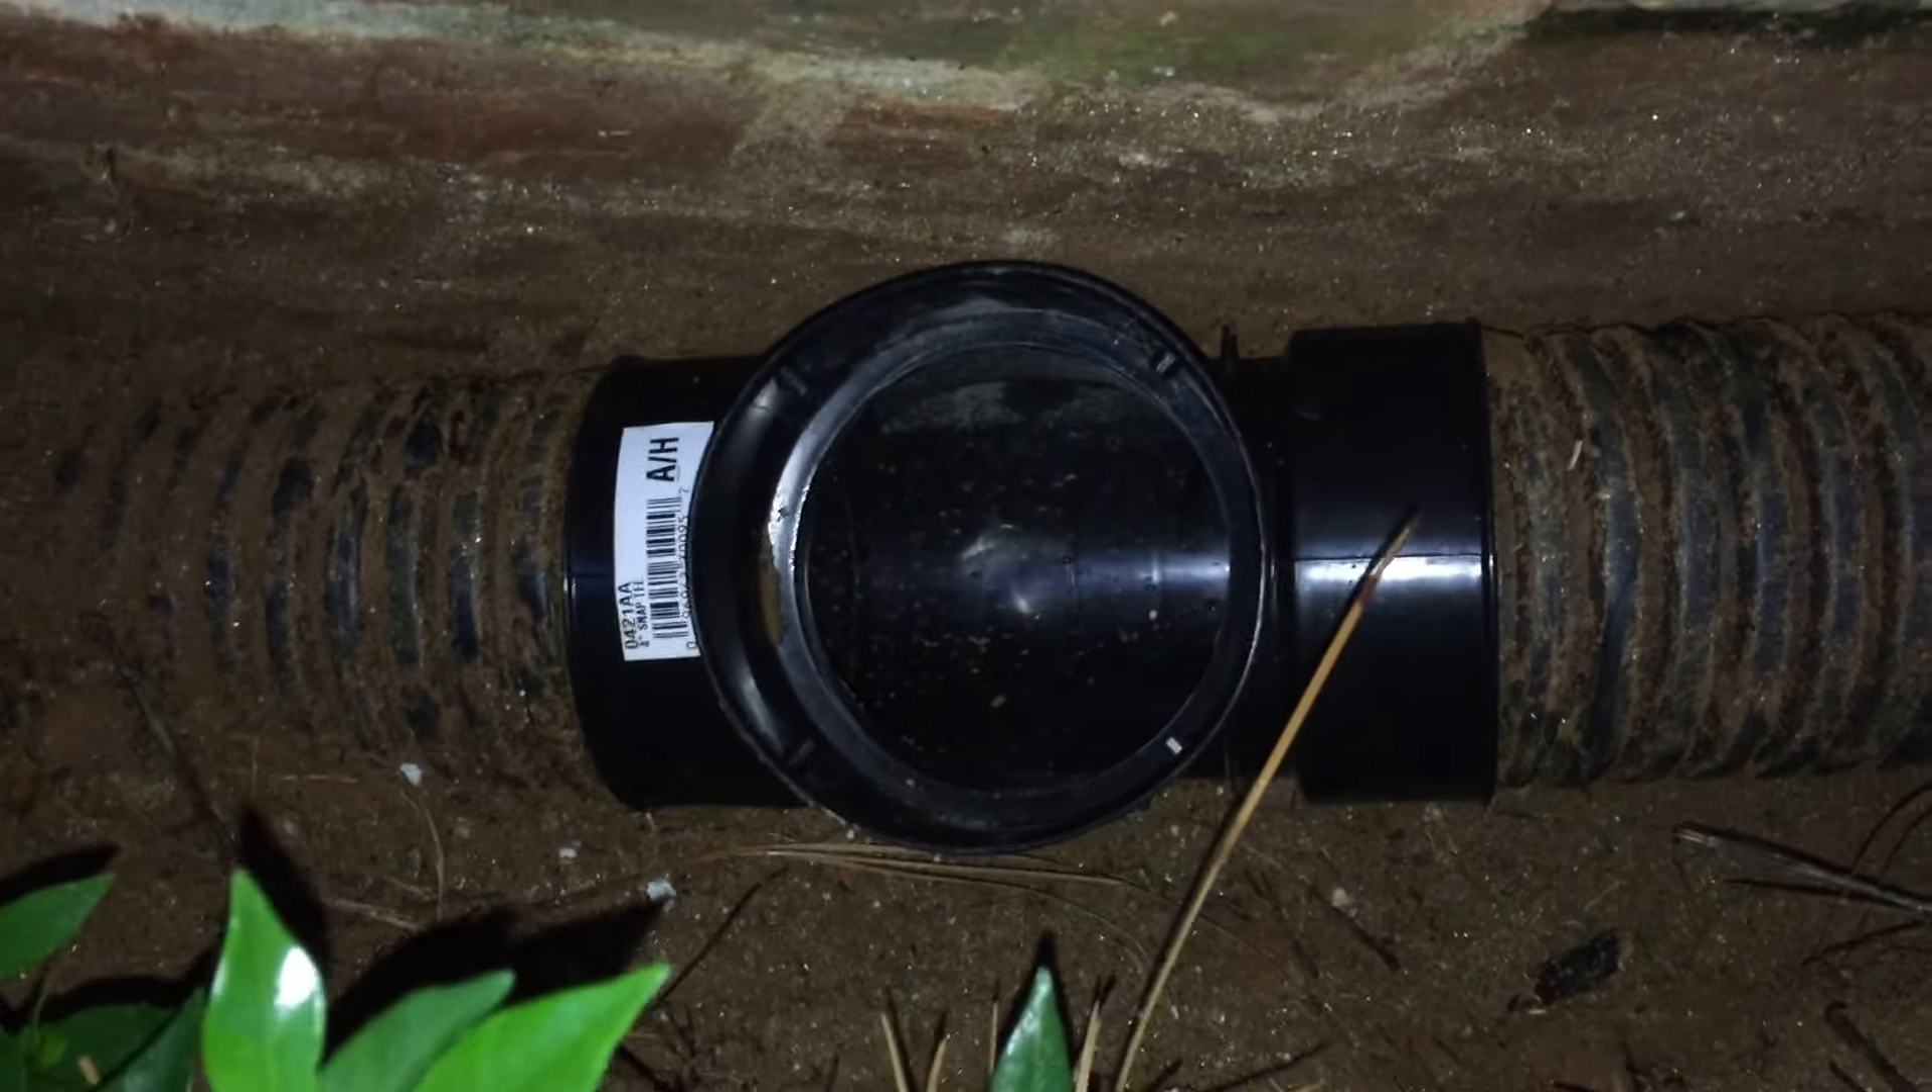The new T is now installed. I felt it click in on both sides and now I can work my way up to the spout from the gutter.